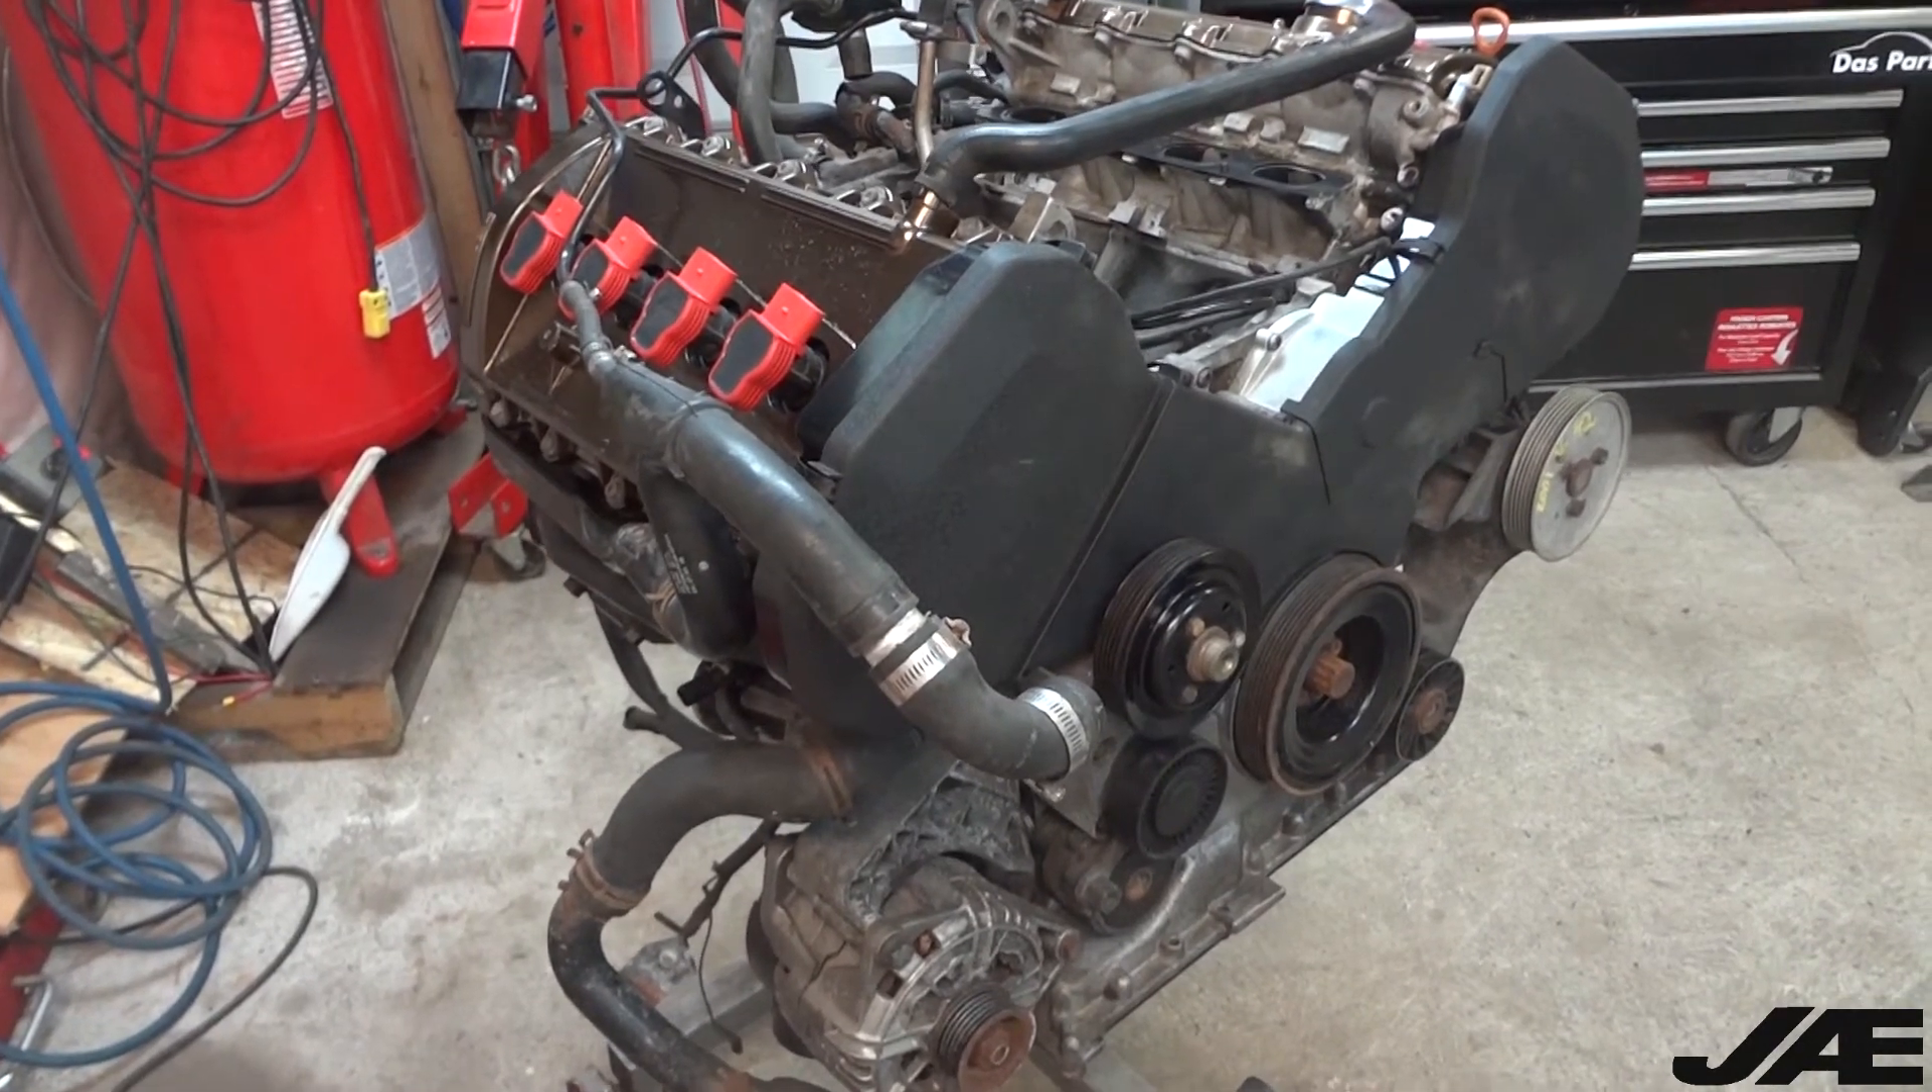You can also see I put some red top or R8 whatever you want to call them 2 .0 coil packs on the engine to give it a little bit of a cleaner look instead of the bolt down ones.